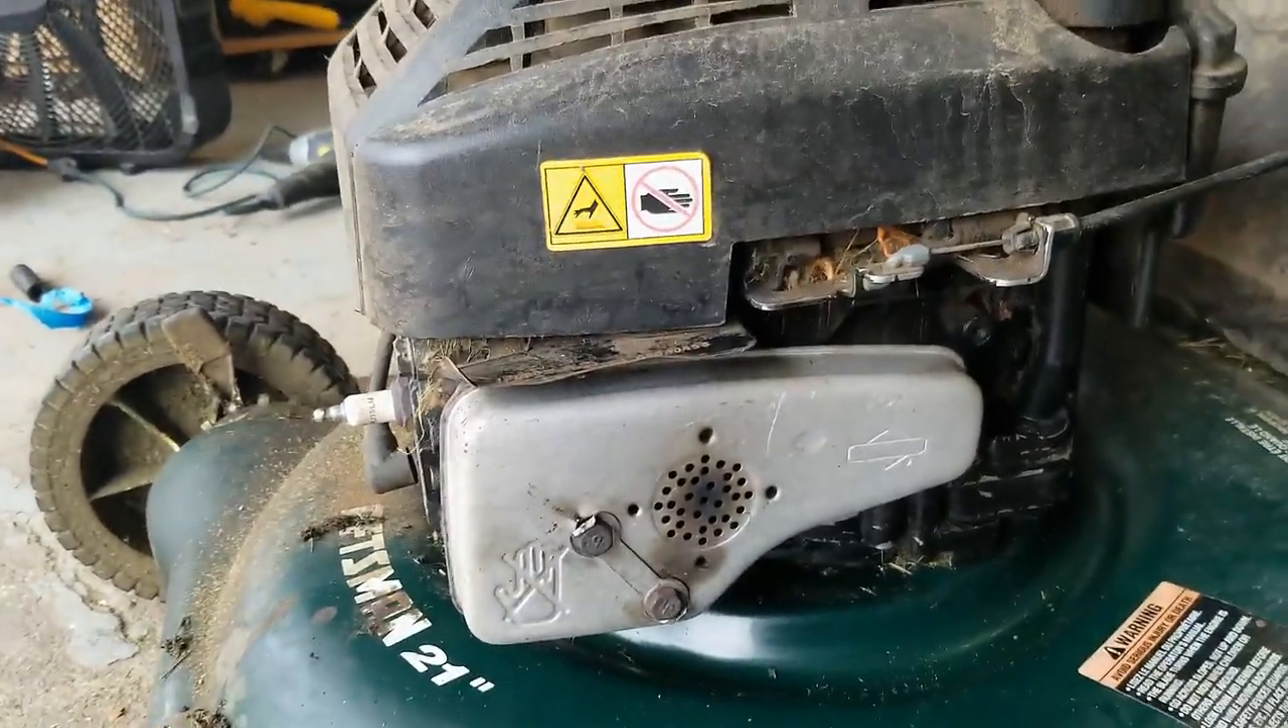I got that cleaned up and the muffler back on.